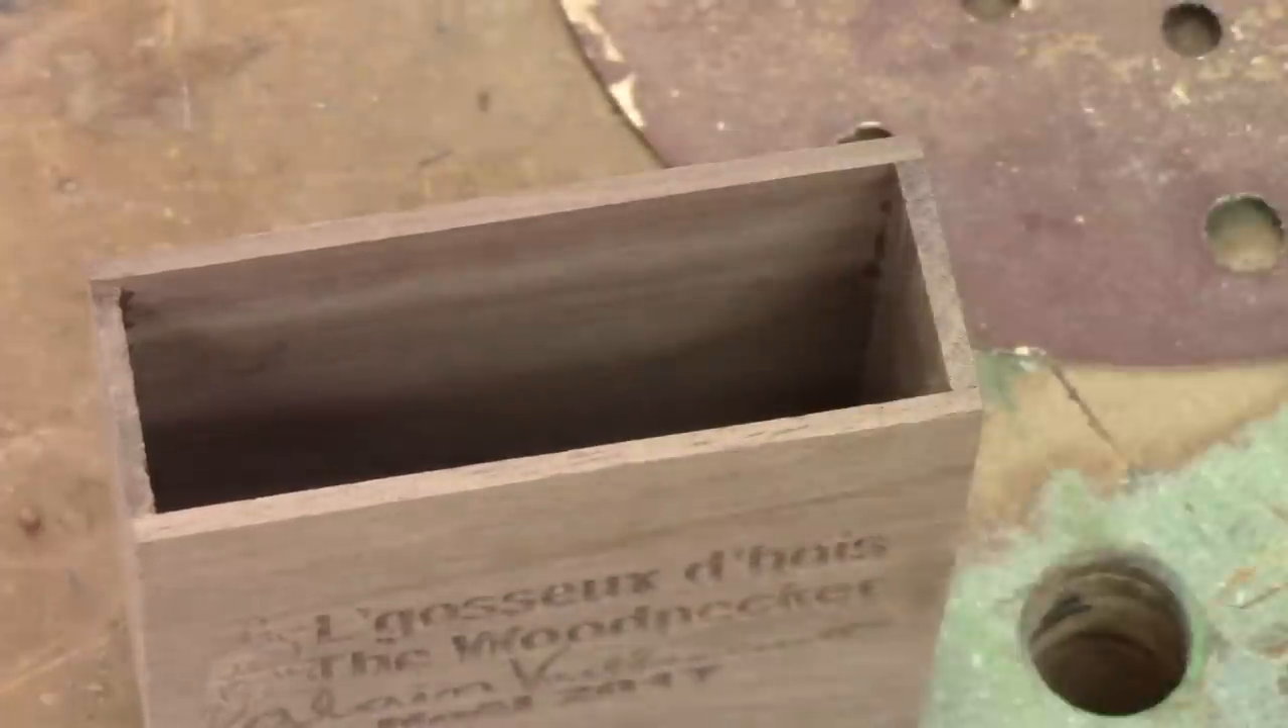But the box is missing a cover.